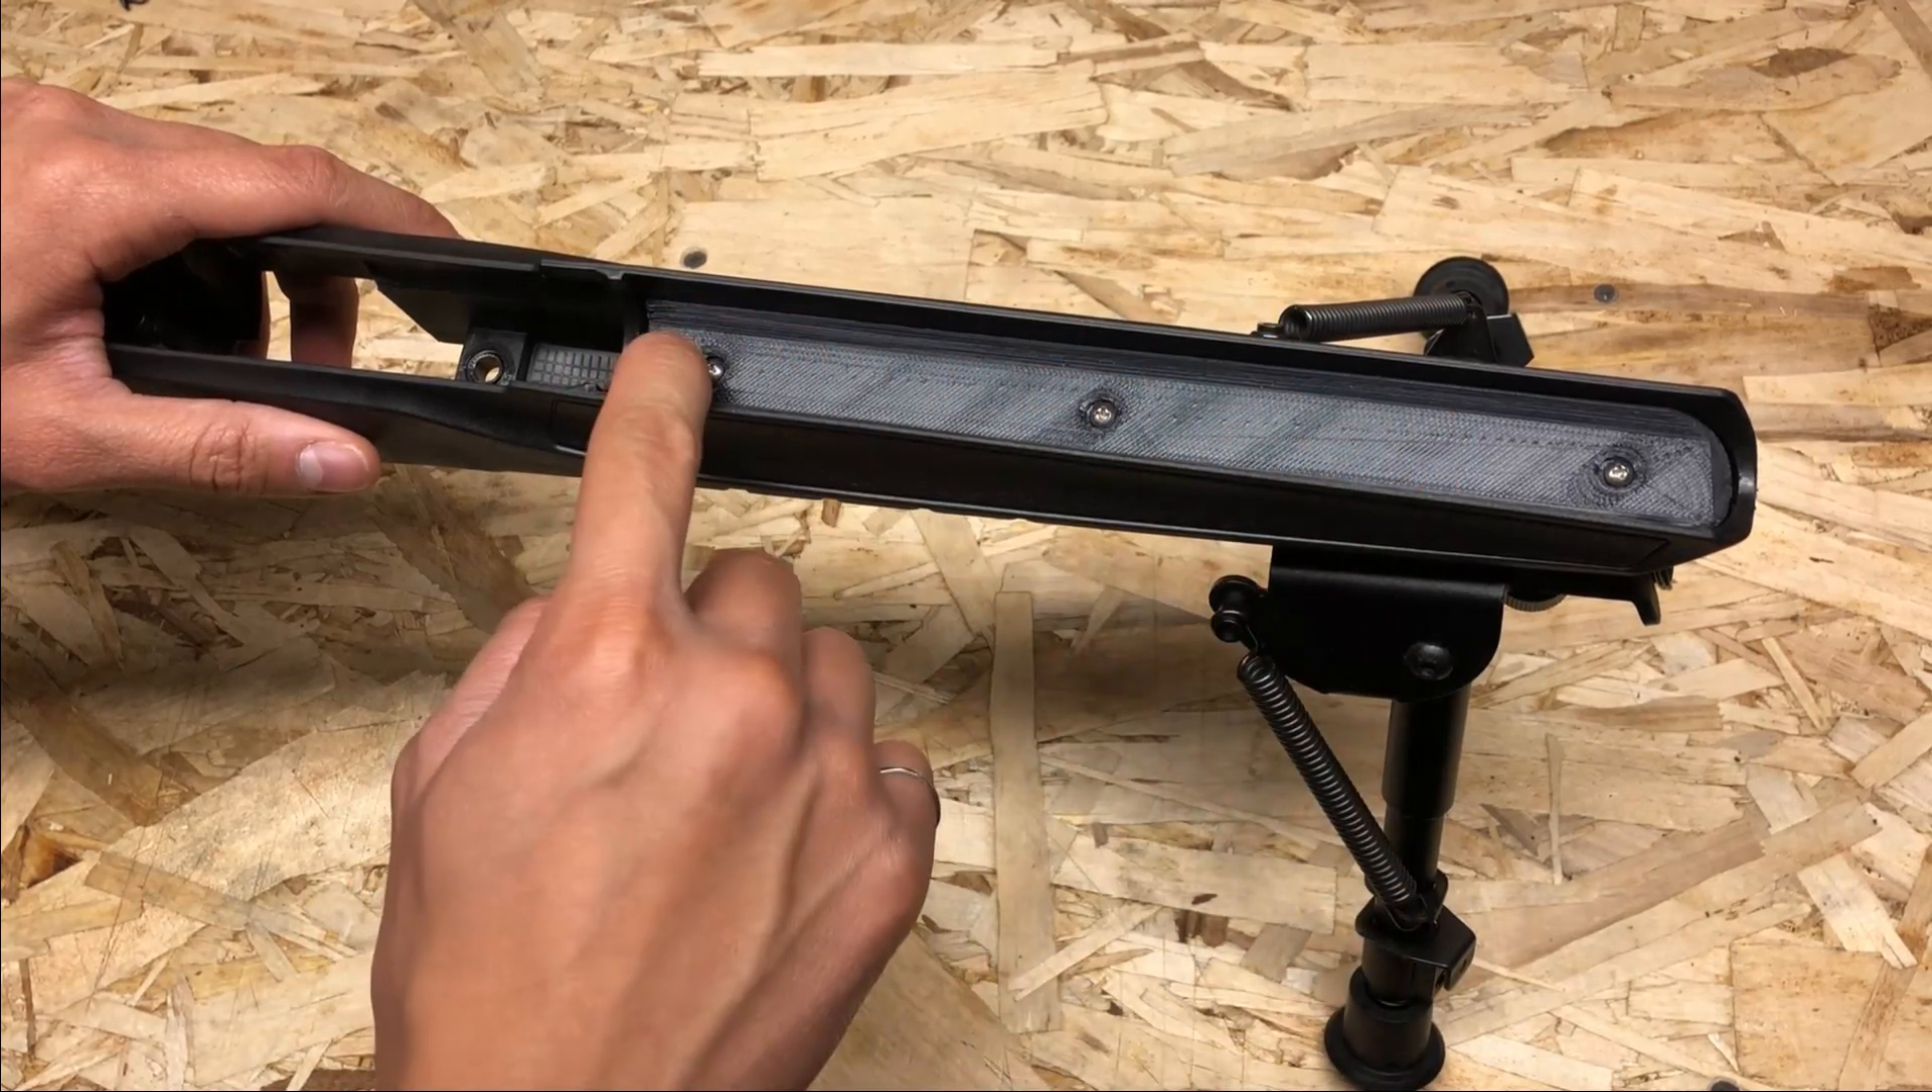With the new barrel tray installed, we now solve the flexing problem.